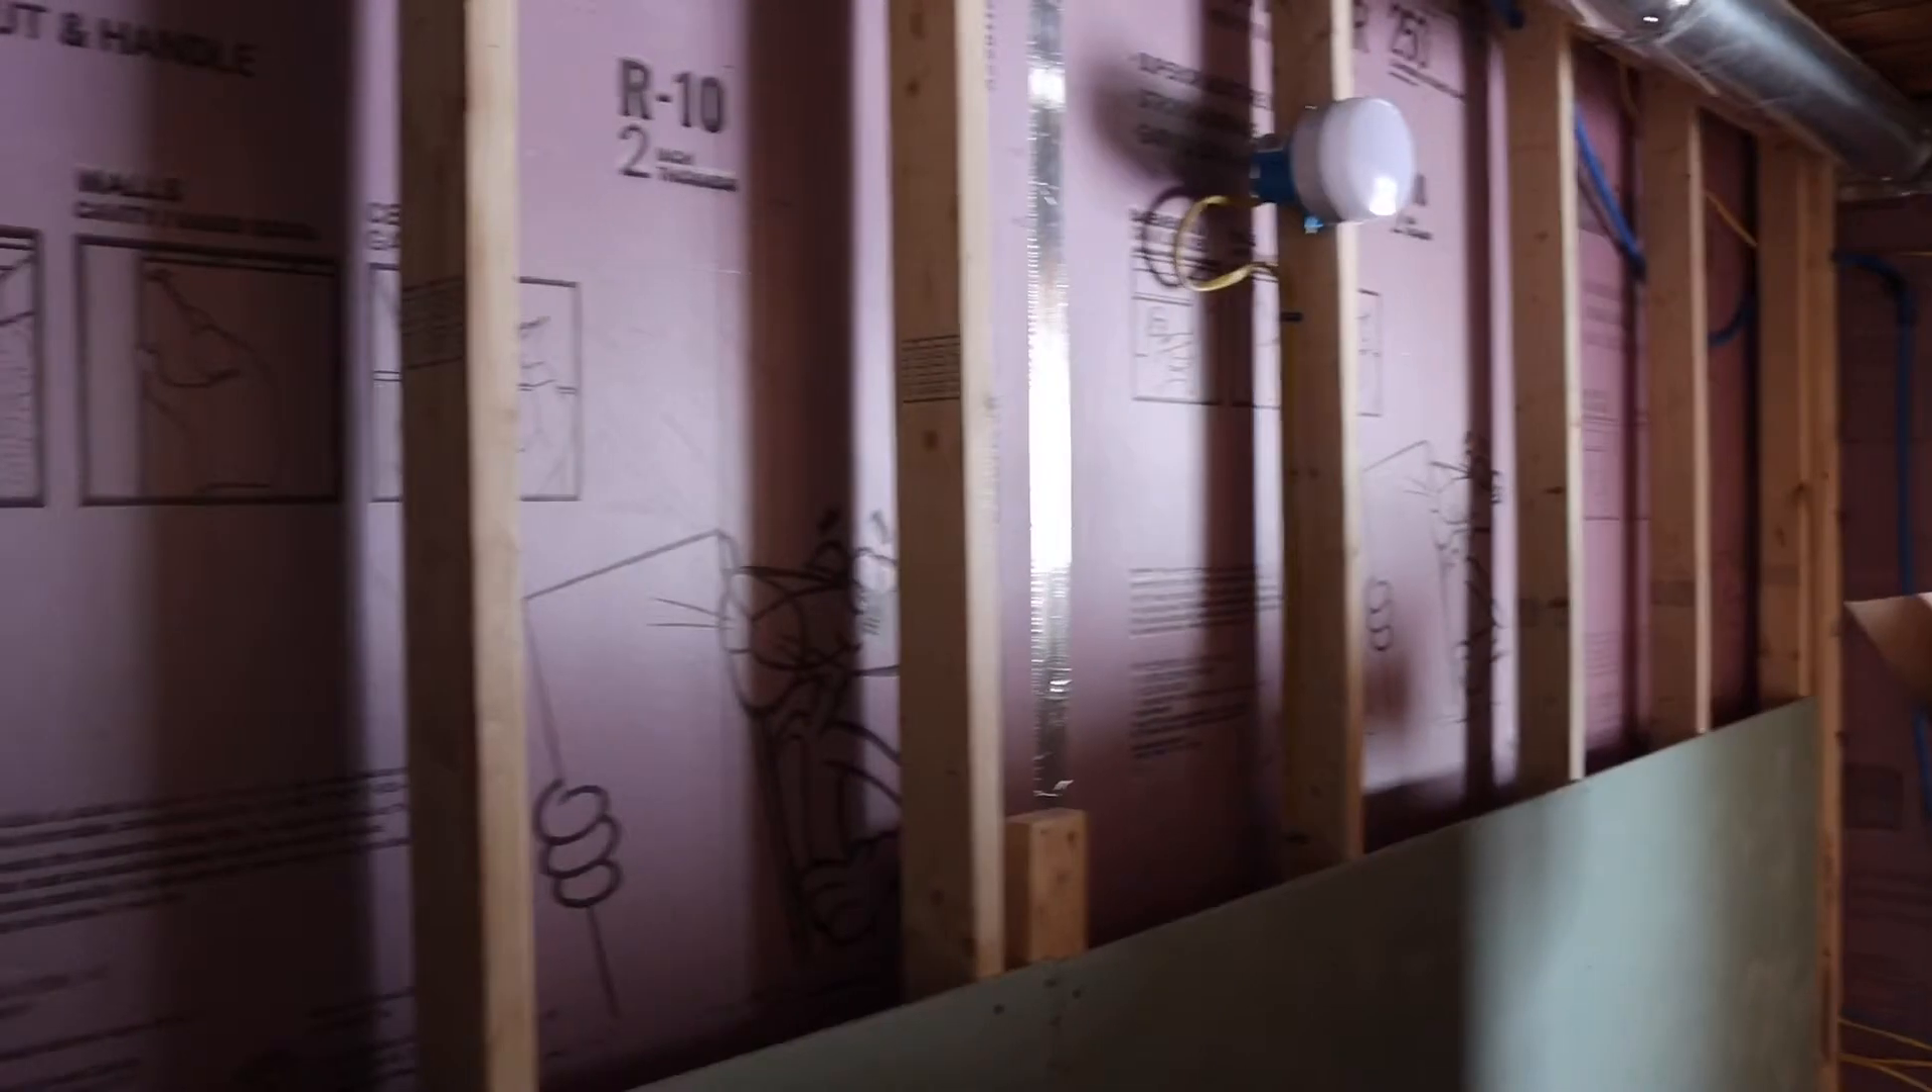We've still got to hang the top layer of drywall in here.